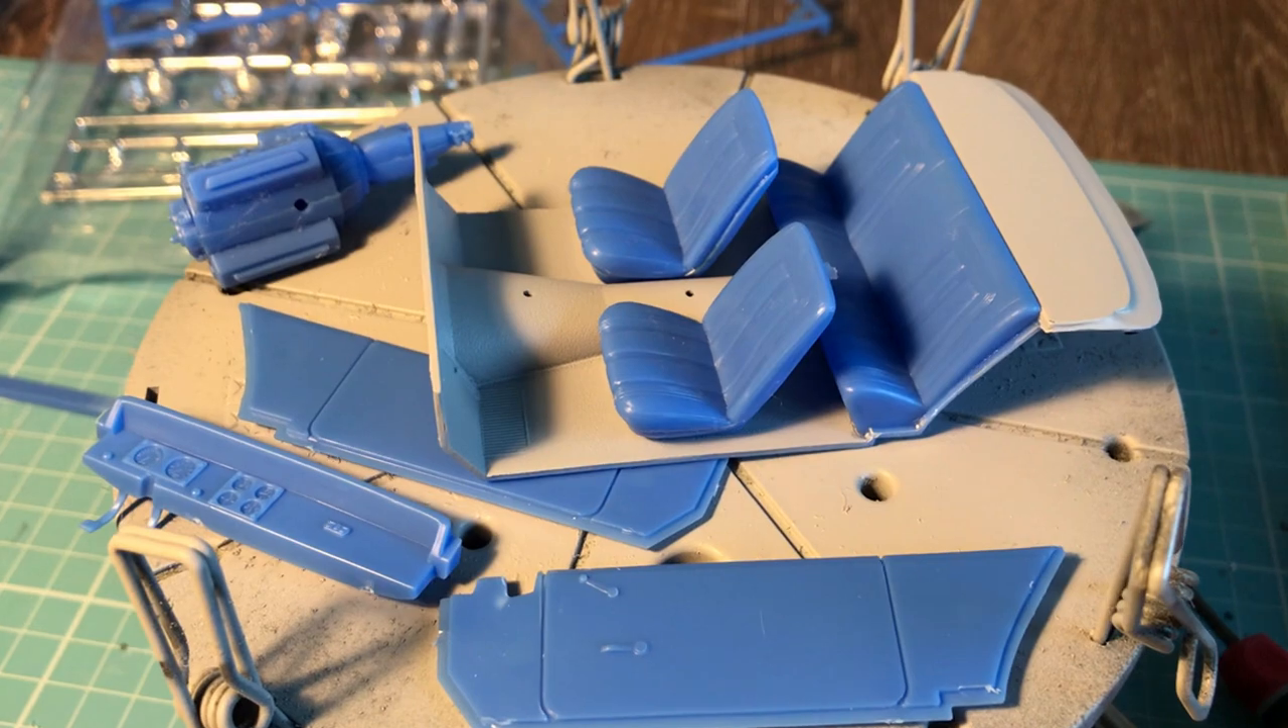Haven't put the sides on yet because I want to be able to get the spray can up close.